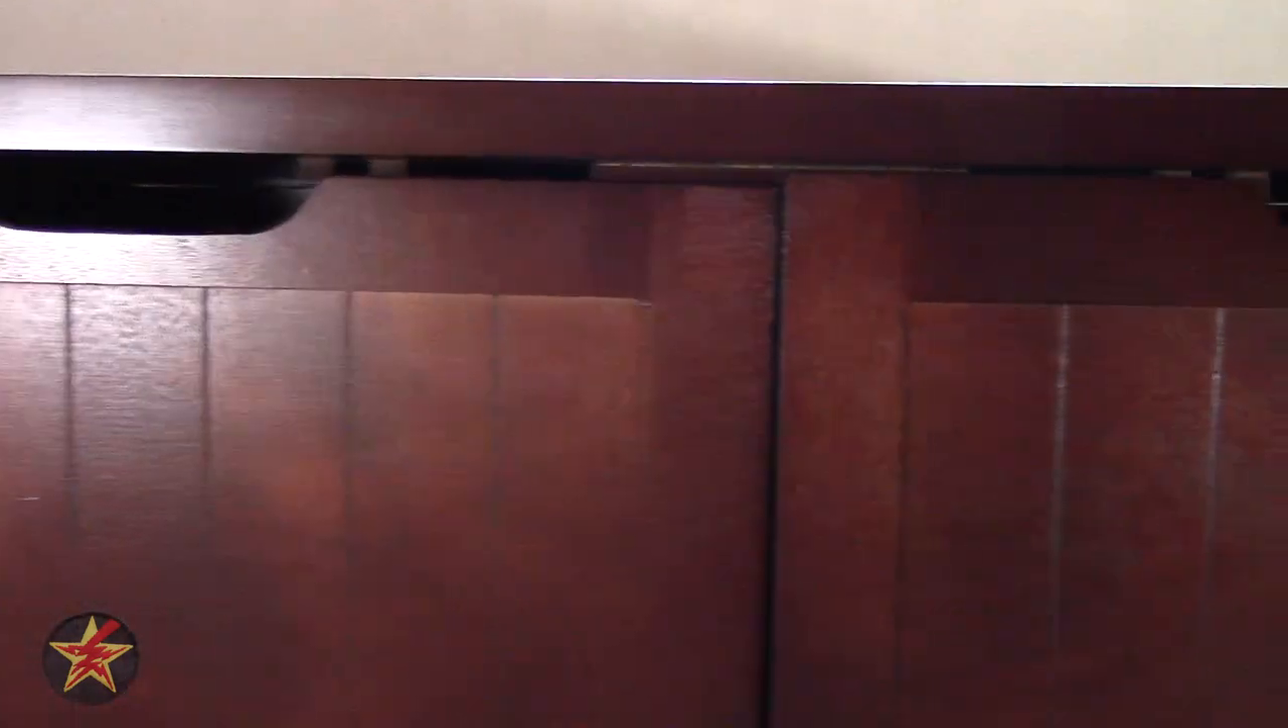You can see it's not quite even with the setup of the doors, but again, that's kind of what you get in a lot of these self-setup situations.